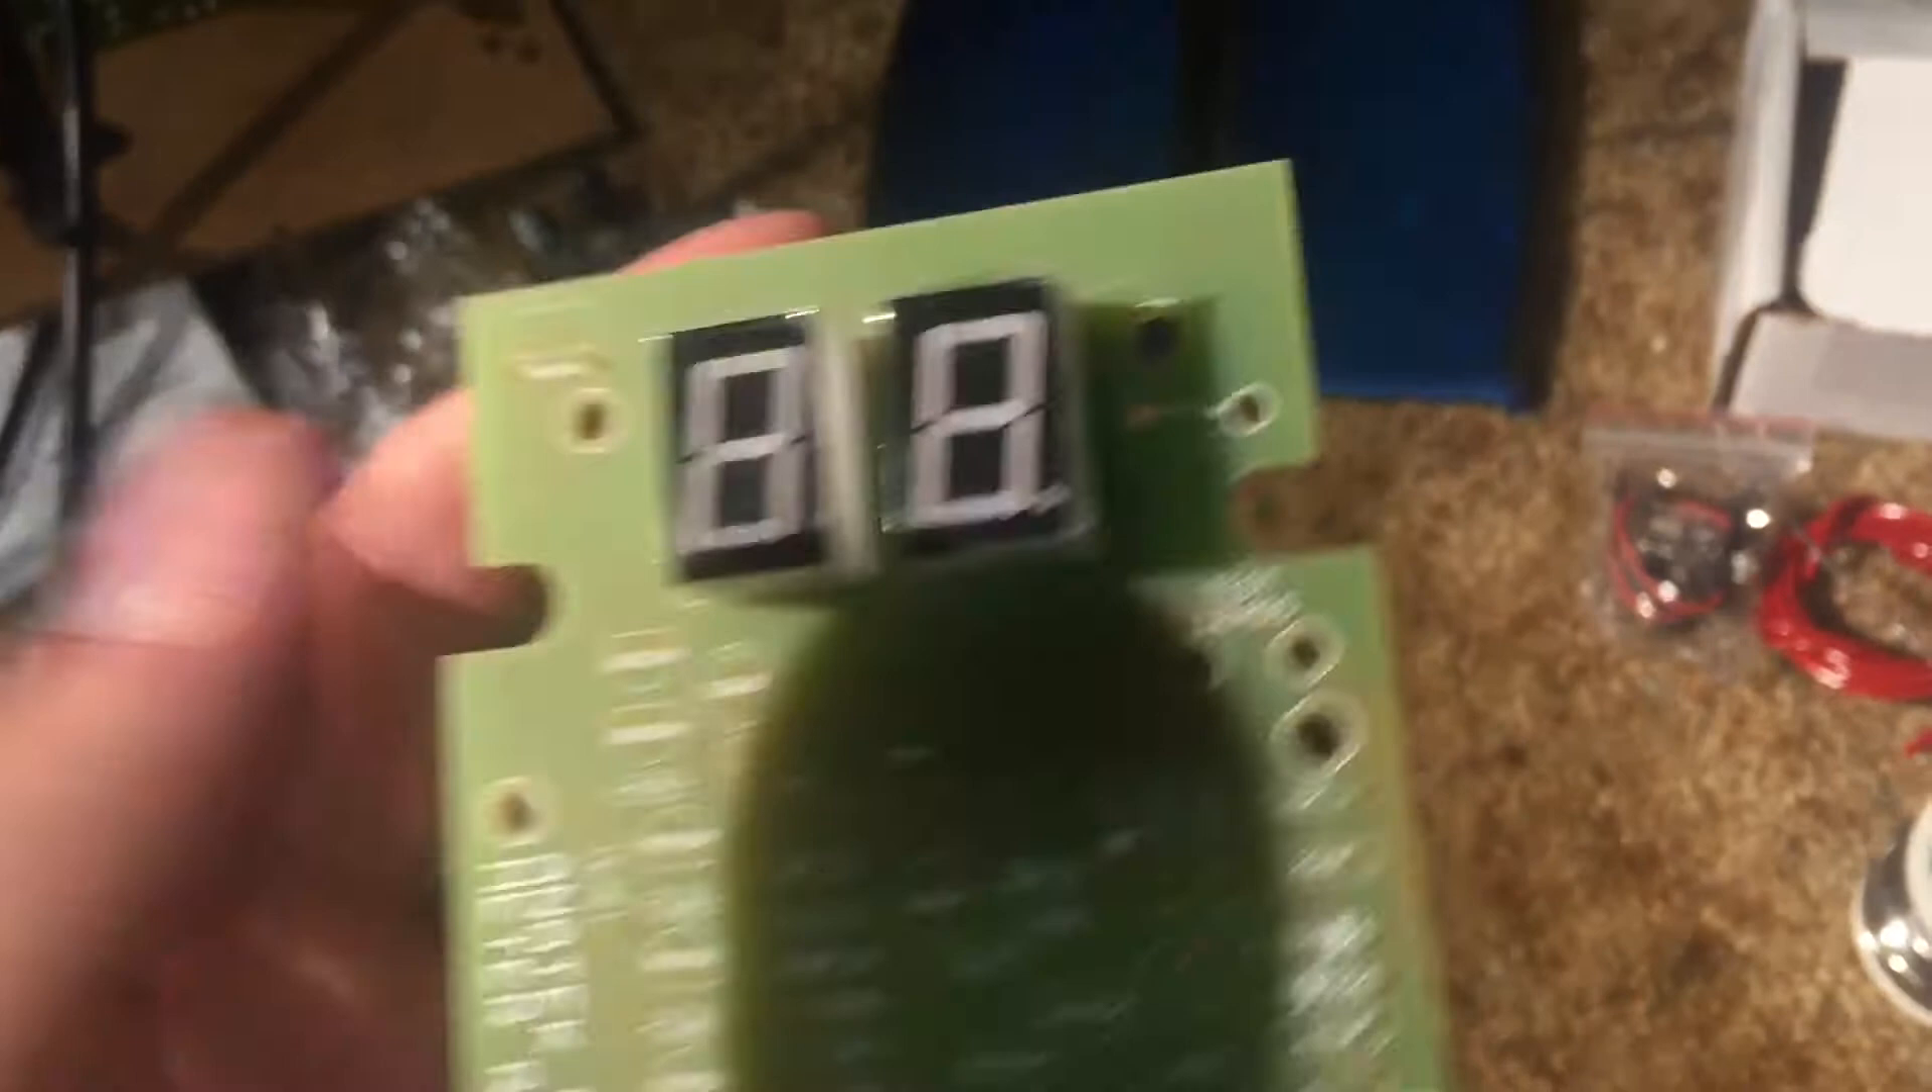So I've already gone ahead and inserted these led numeric numbers. They have 10 pins each, five on each side per number.